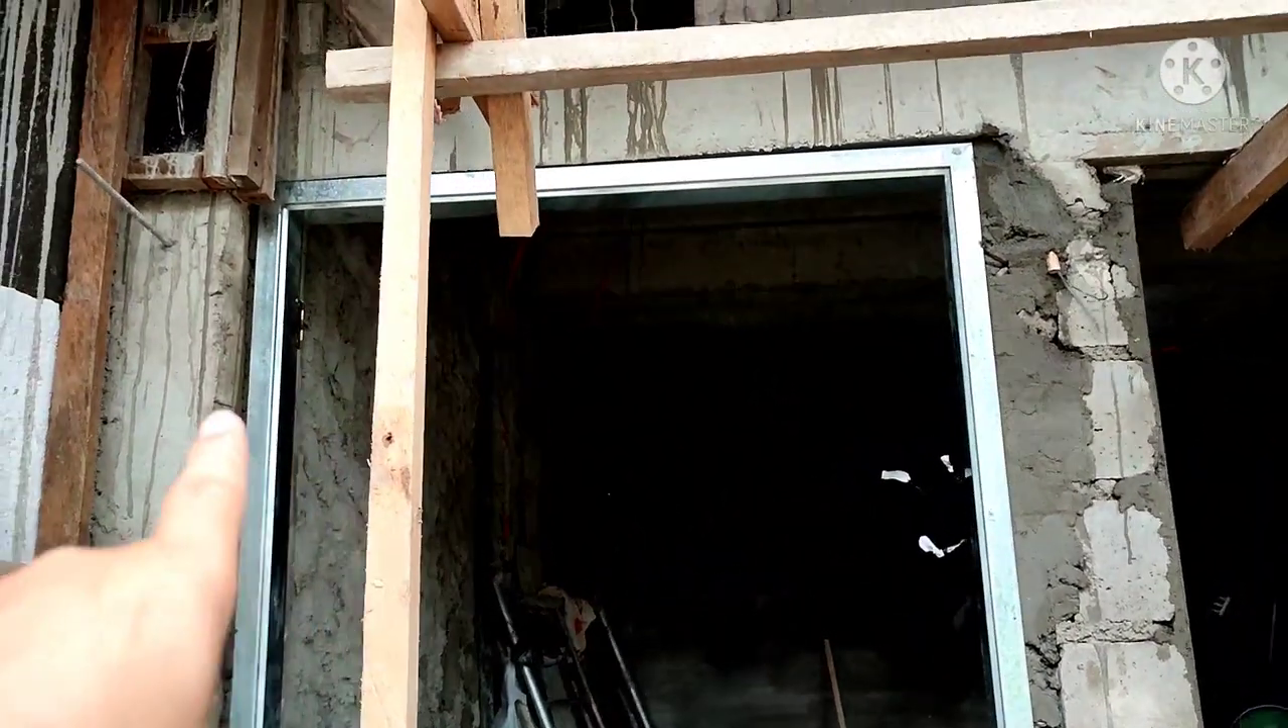Ay kabit na nila yung hamba cemento na rin yung mga gilid.